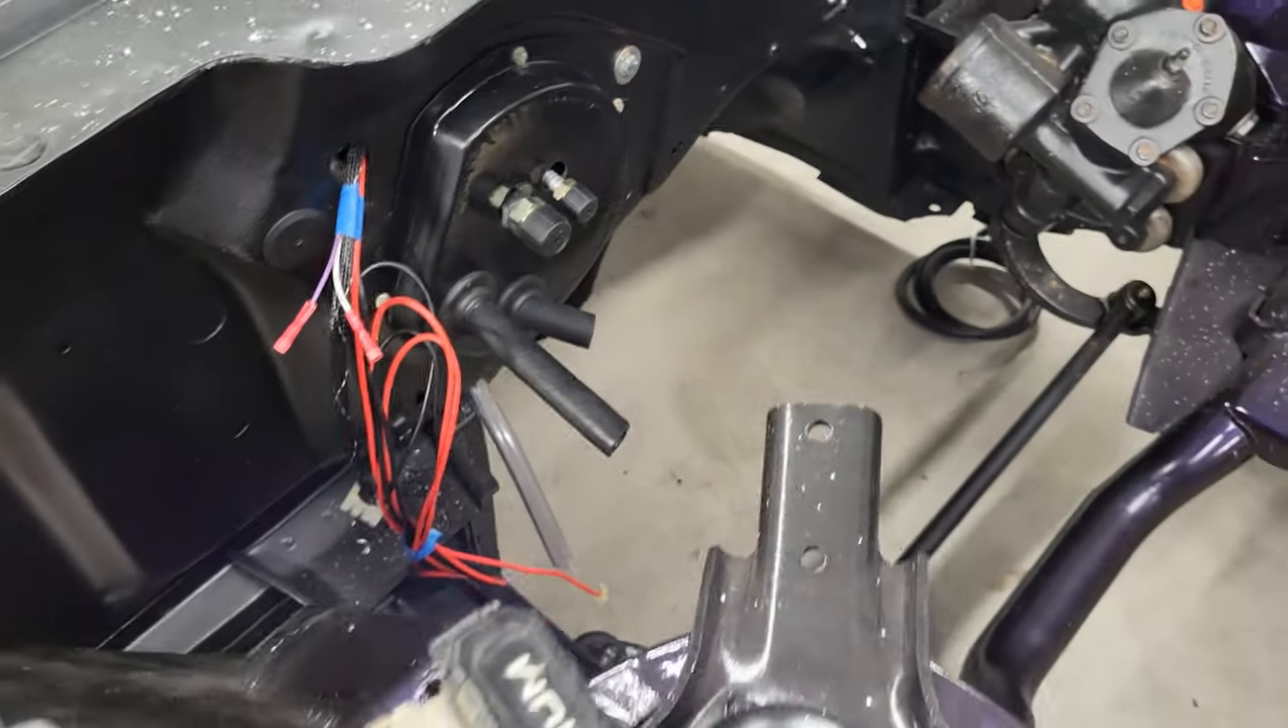And you can see then I have all my wires stubbed out that need to go into the engine bay here.